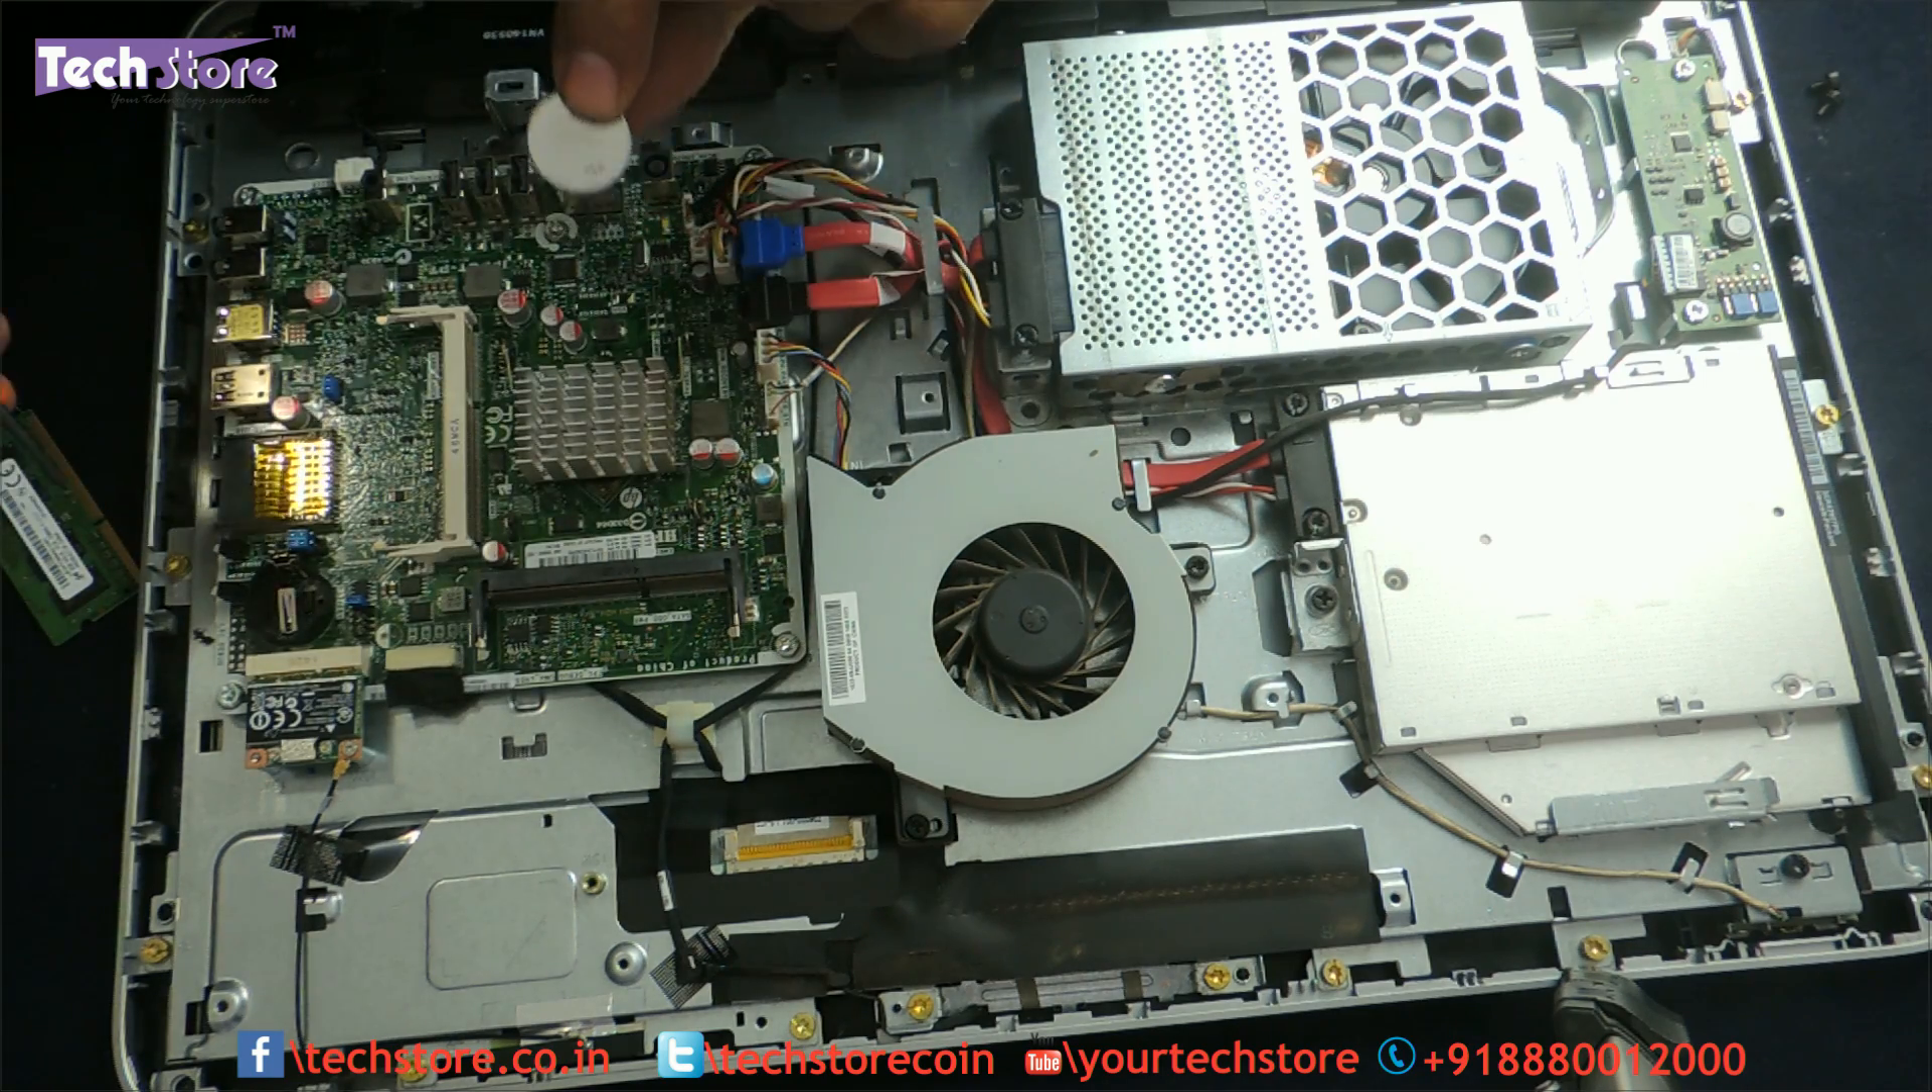And the CMOS cell is out.